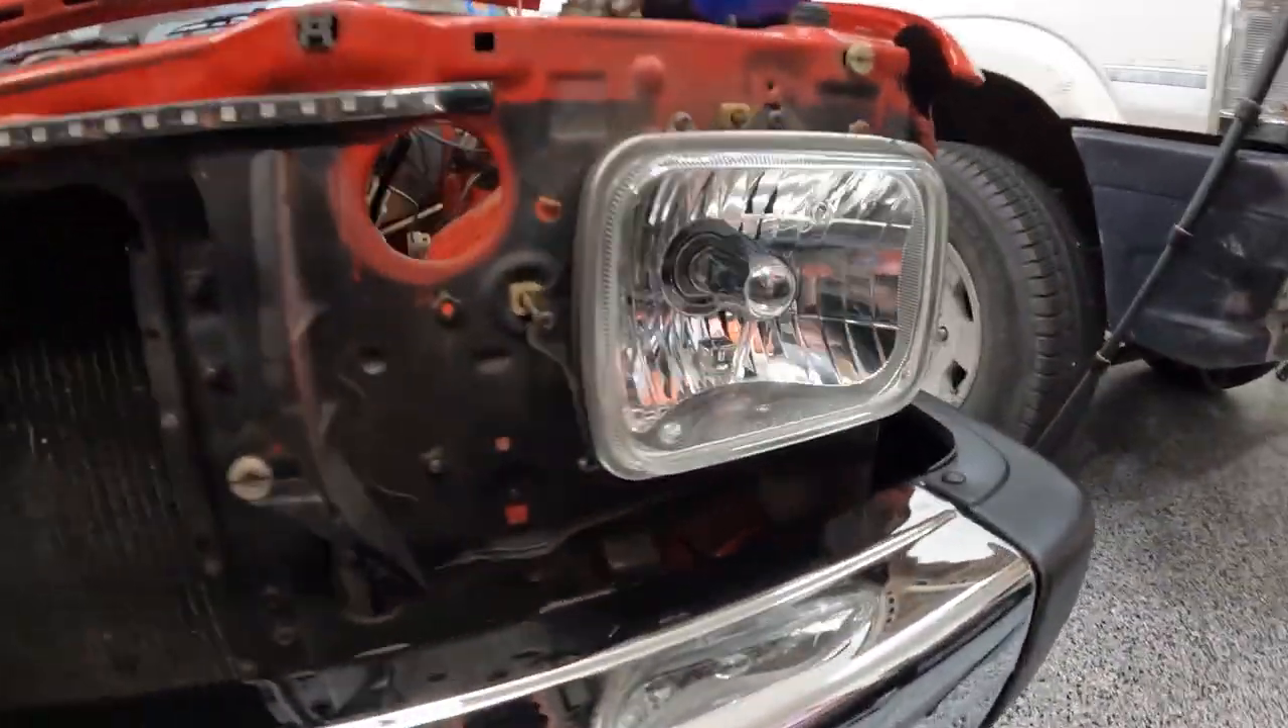We just need to put the grill back on there and we'll be pretty much done.